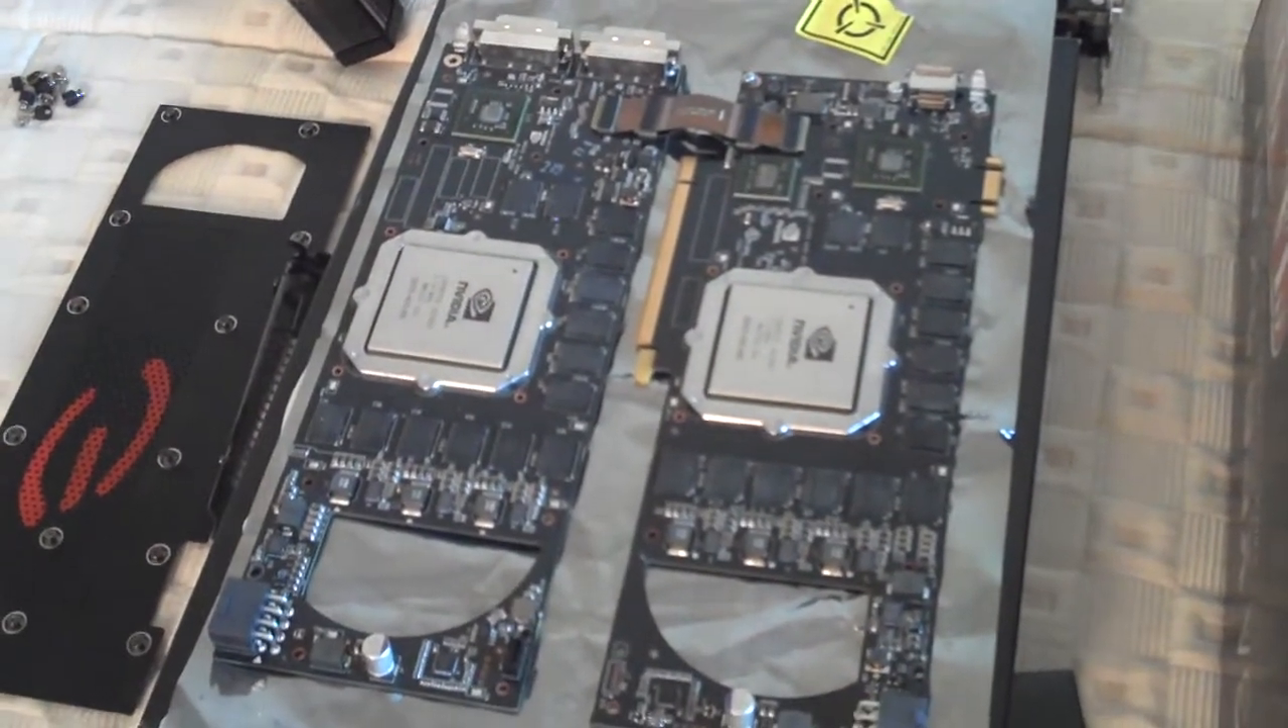Currently we will be water cooling our GTX 295, which as you can see we have broken down ready for the water cooler.